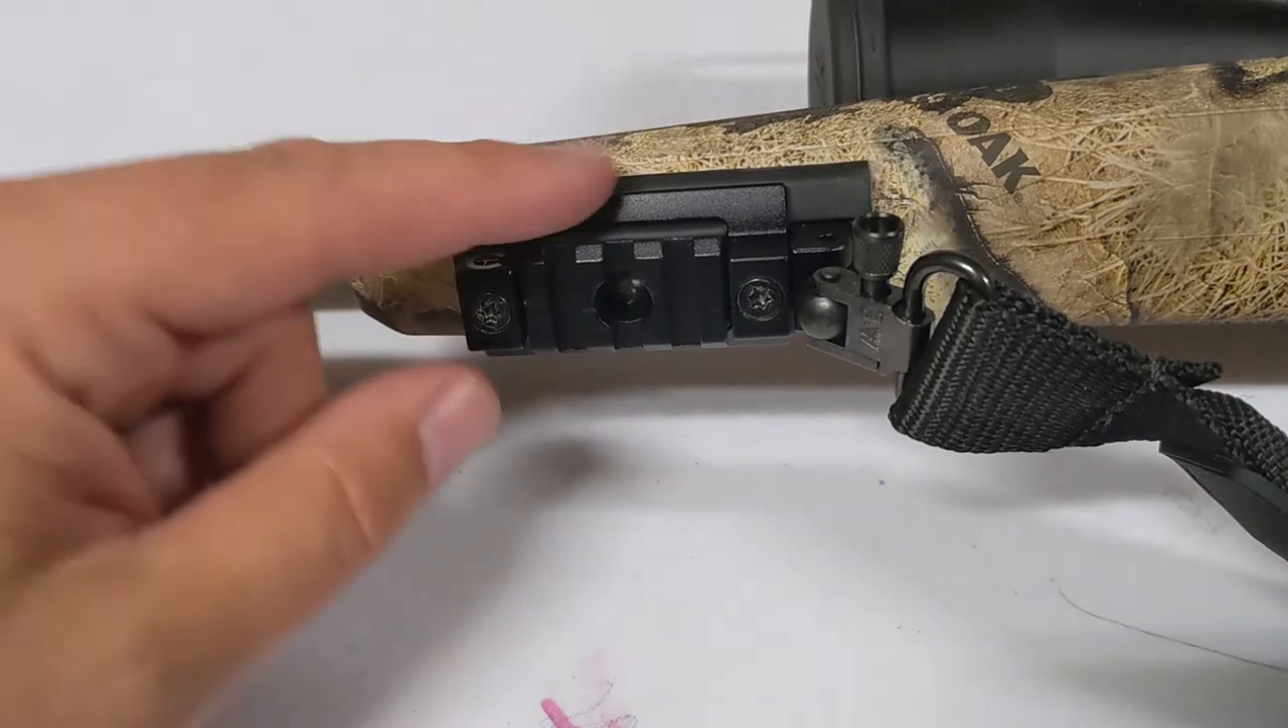But now I have a three slot picatinny rail on the bottom of my rifle.